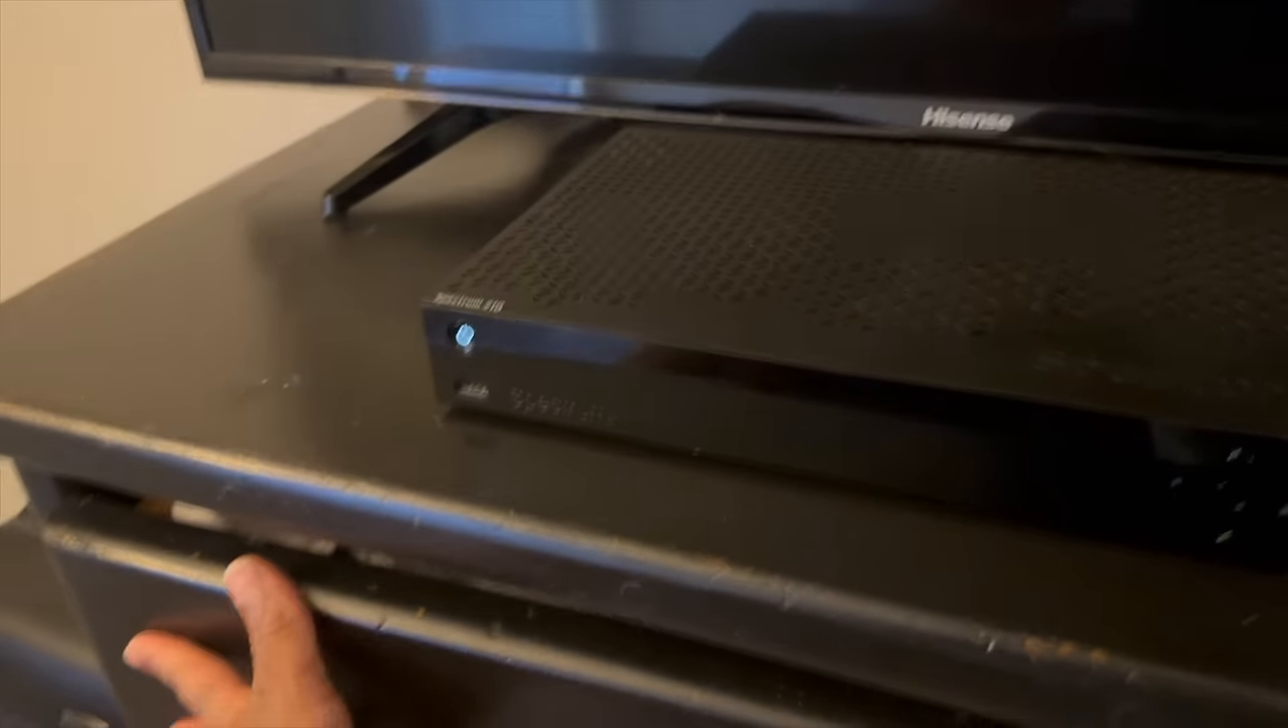The chest drawer is from a long time ago. It doesn't even close all the way.